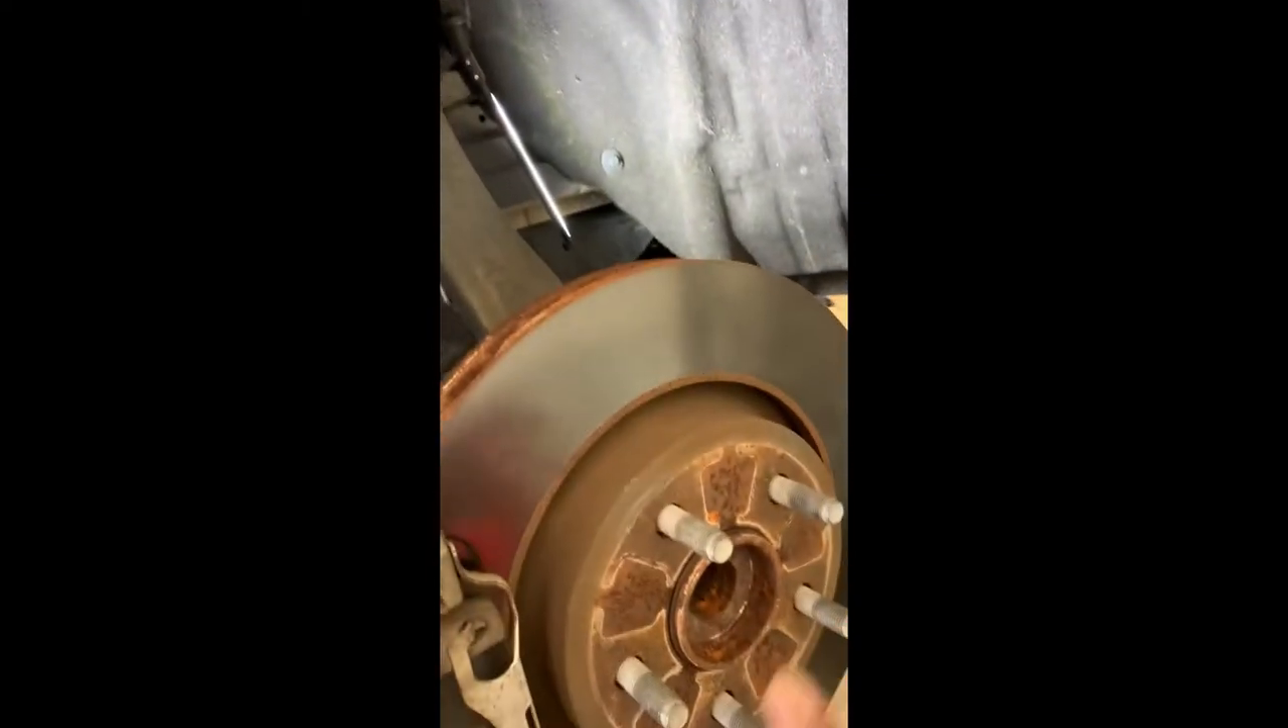So you see i've got the tires off.